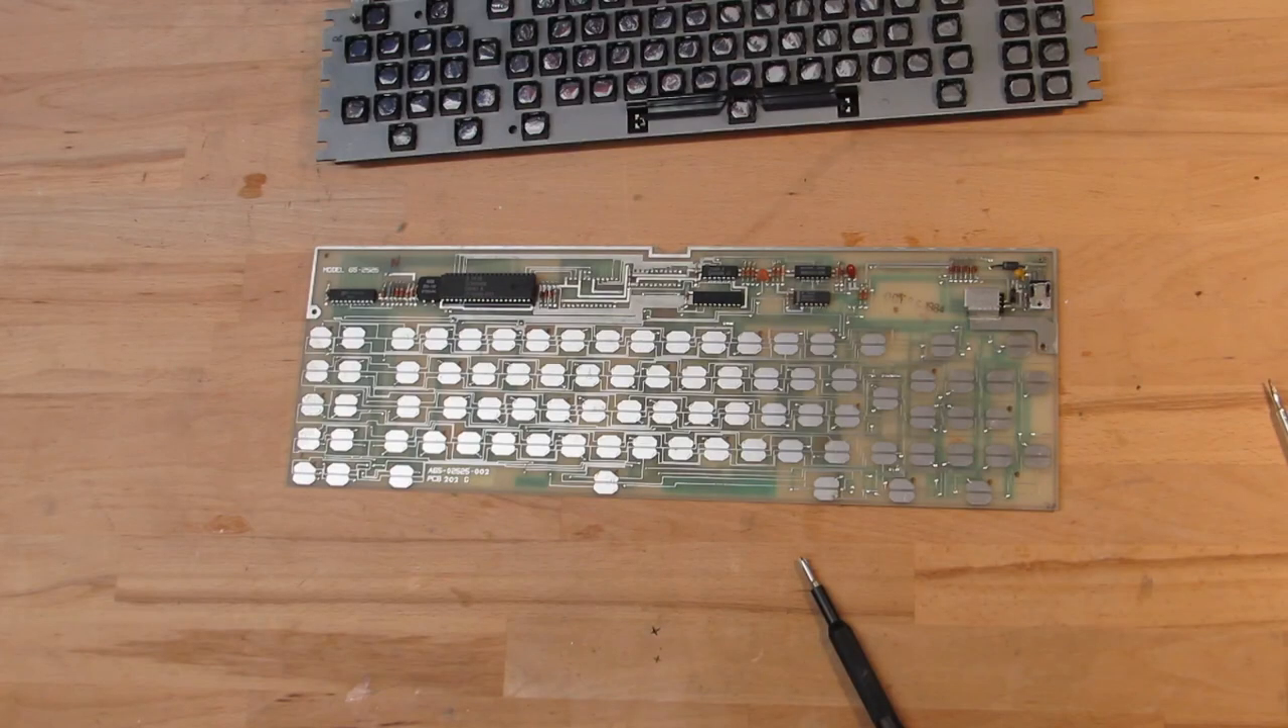And a gazillion of screws later, both the PCB and the key mechanics are separated.